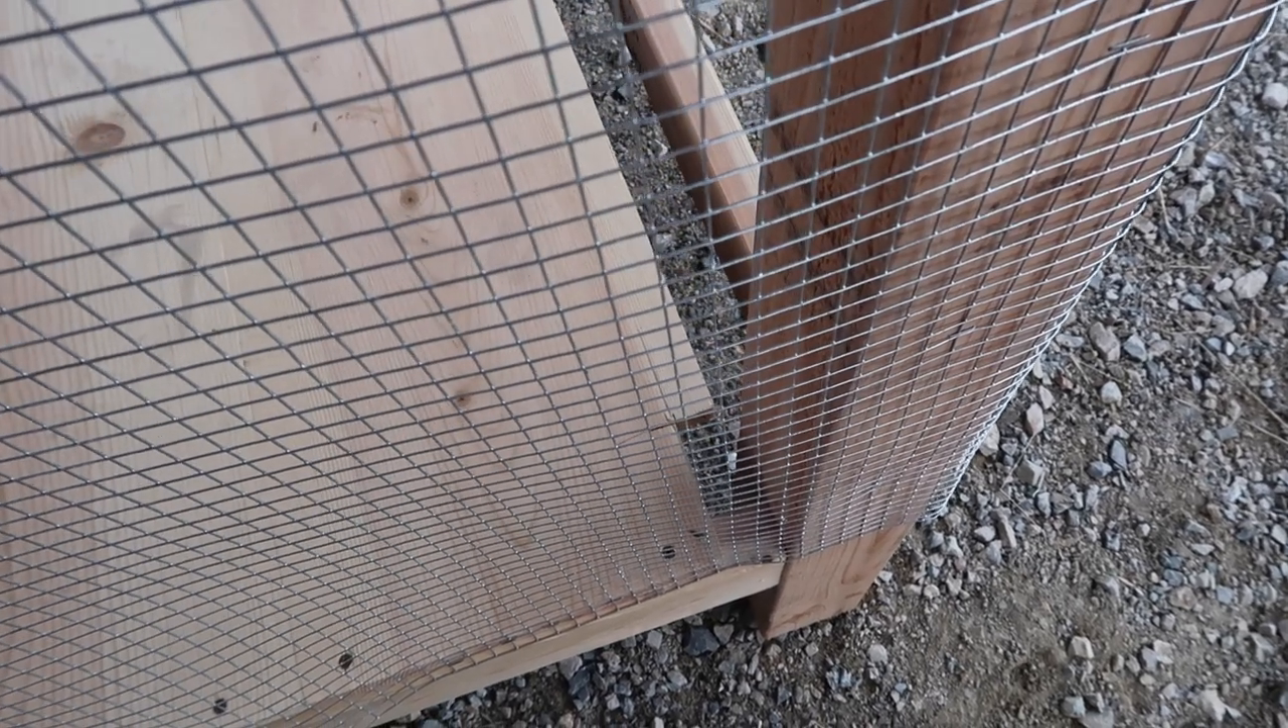Hyde Enterprises writes, it looks like there's quite a gap in between the floor and the end vertical board.